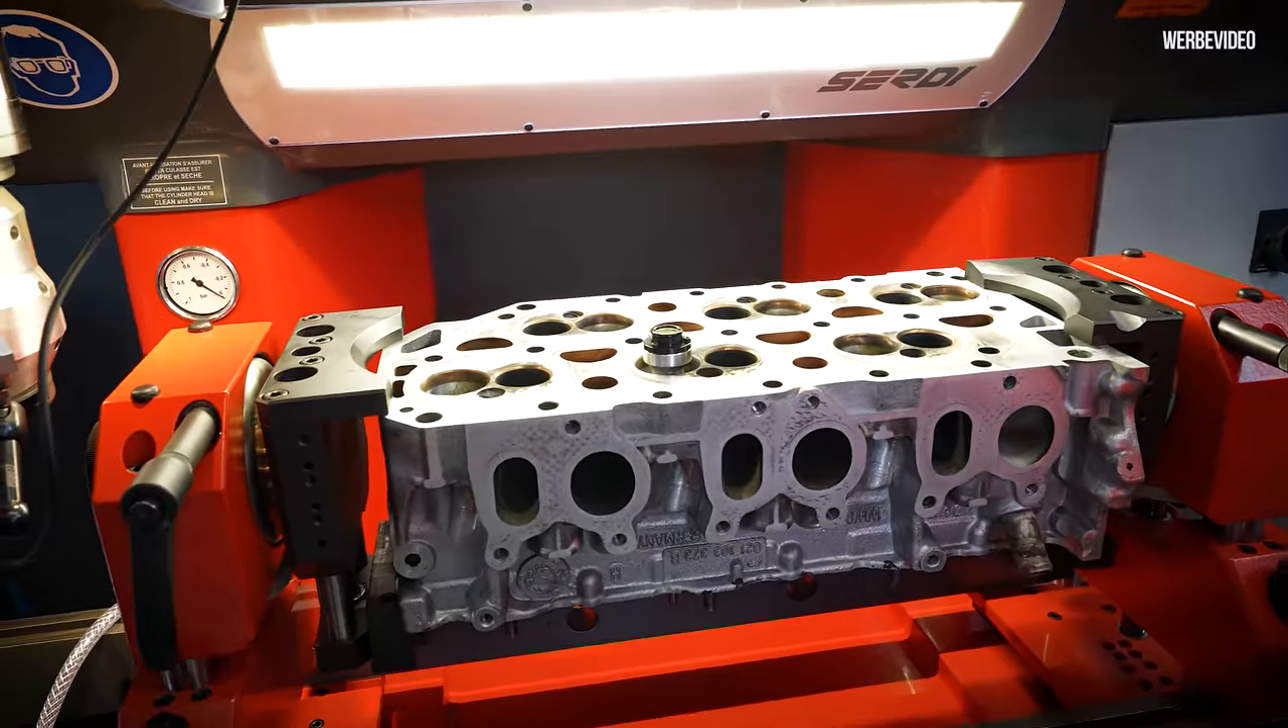So, Philipp hat mir freundlicherweise den Kopf schon mal eingebaut, weil ich mir so herrlich beim Mountainbike-Fahren die Schulter zerschossen habe.